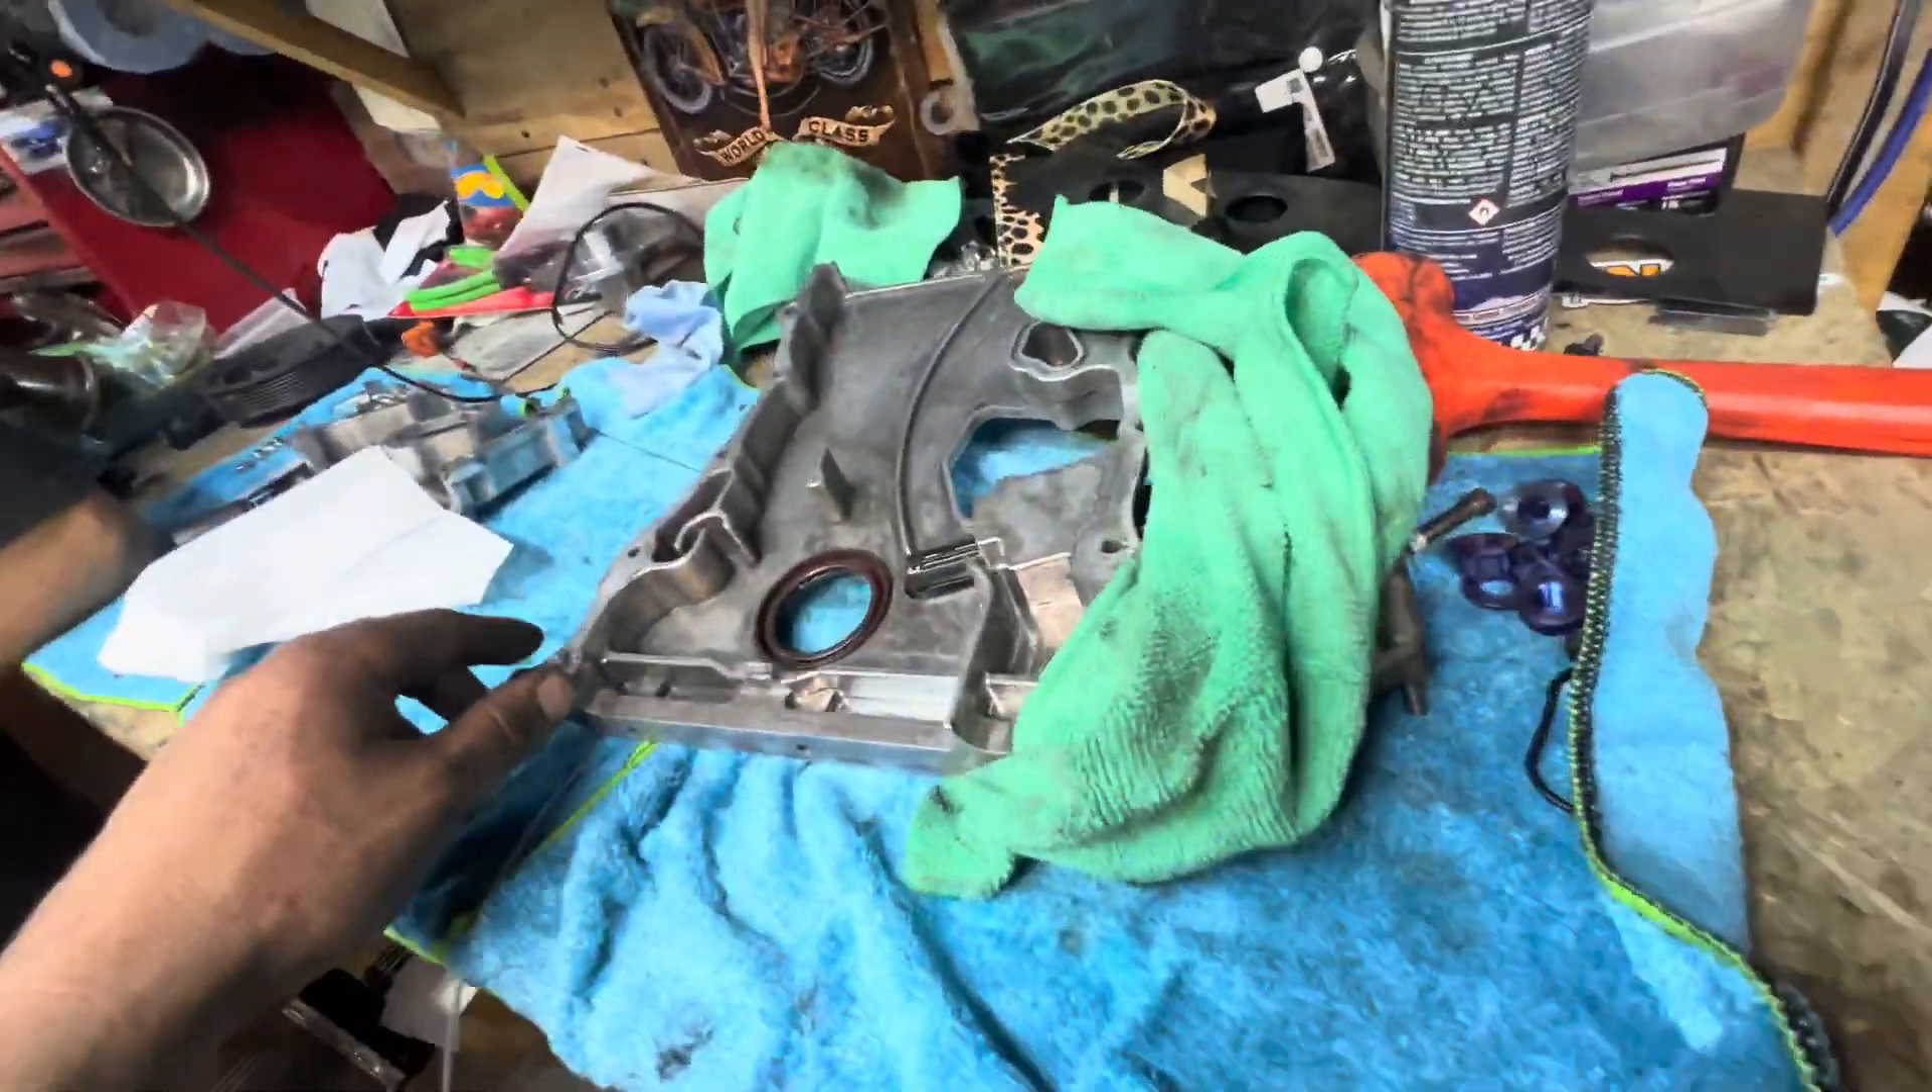Uh pretty much all we gotta do now is put this timing cover on which i wanted to do tonight but i'm losing some steam.